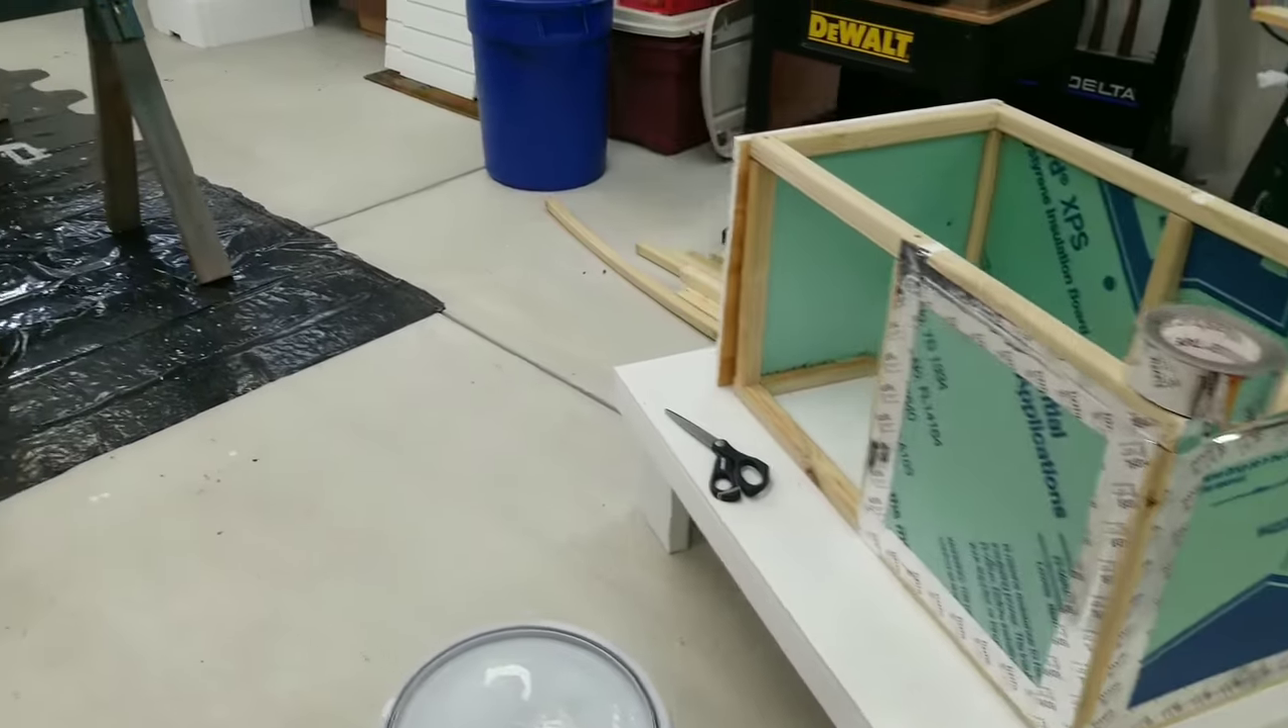So I used that duct duct tape, the silver duct tape, to attach my foam panels, my insulation panels.